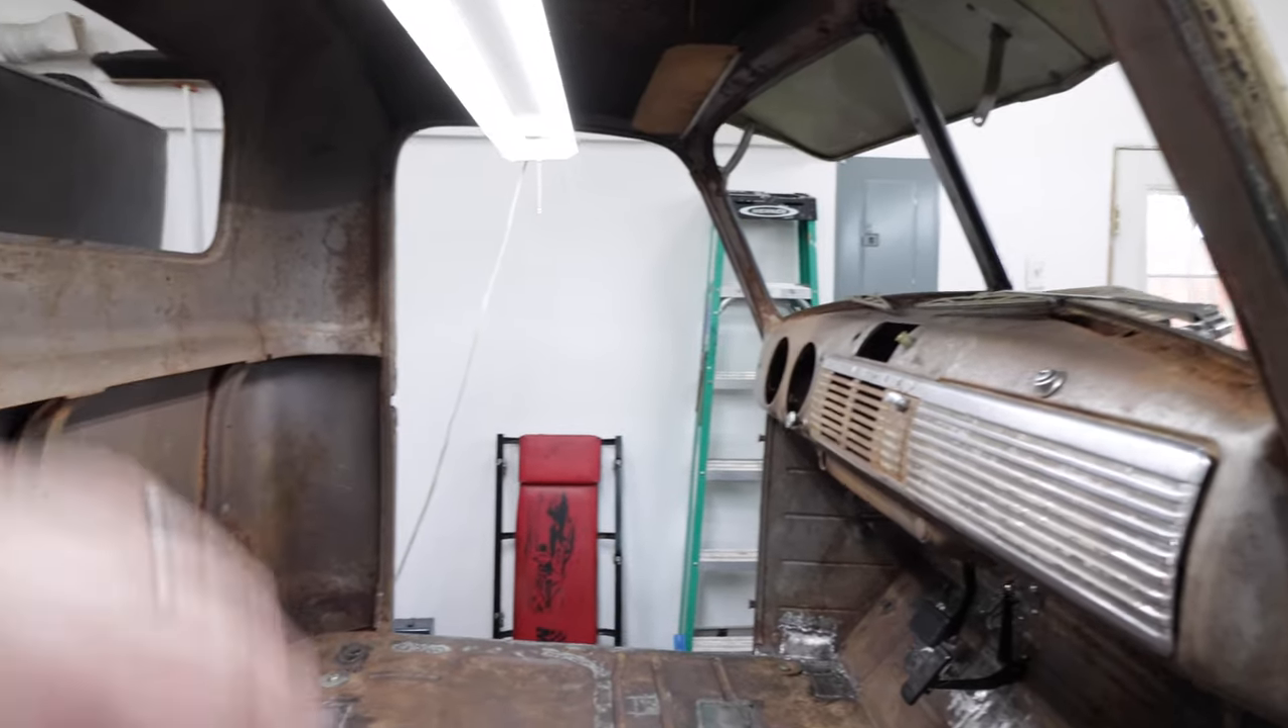Um, I ripped out all of the windows here, as you can see in the cab, I've got the, the split window in the front, all the glass in the back.